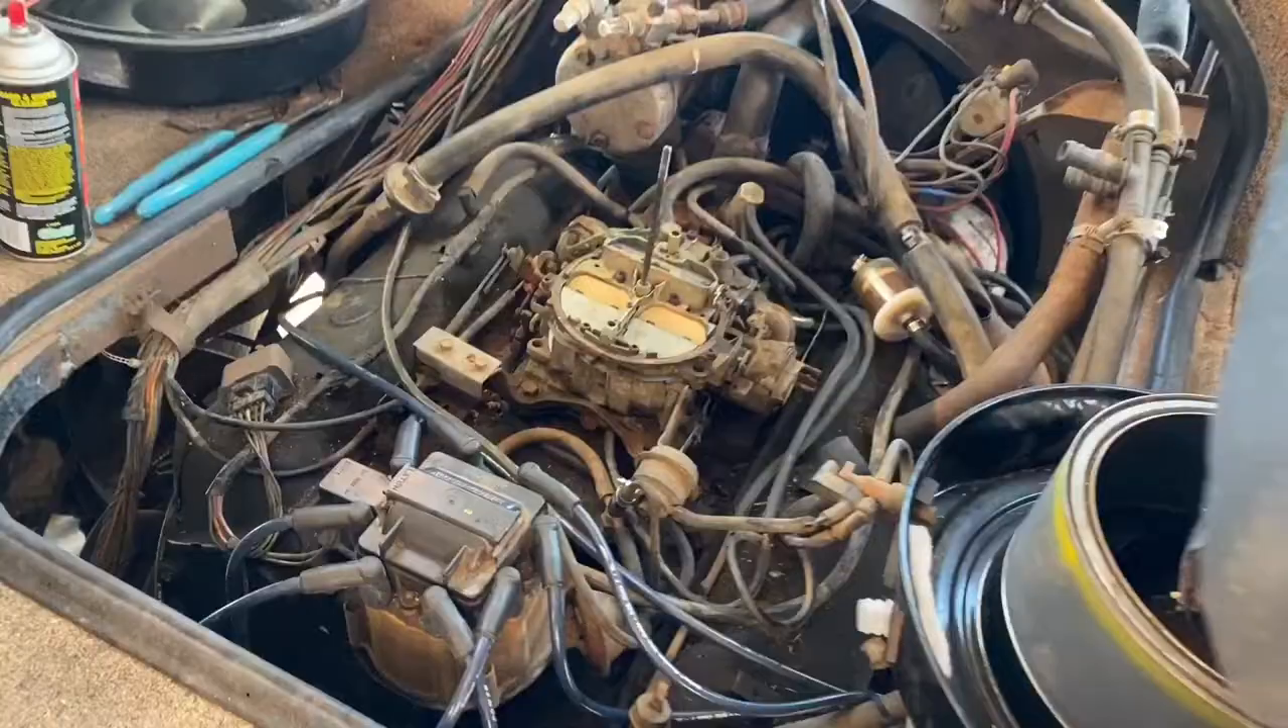Got the carburetor put back on there.